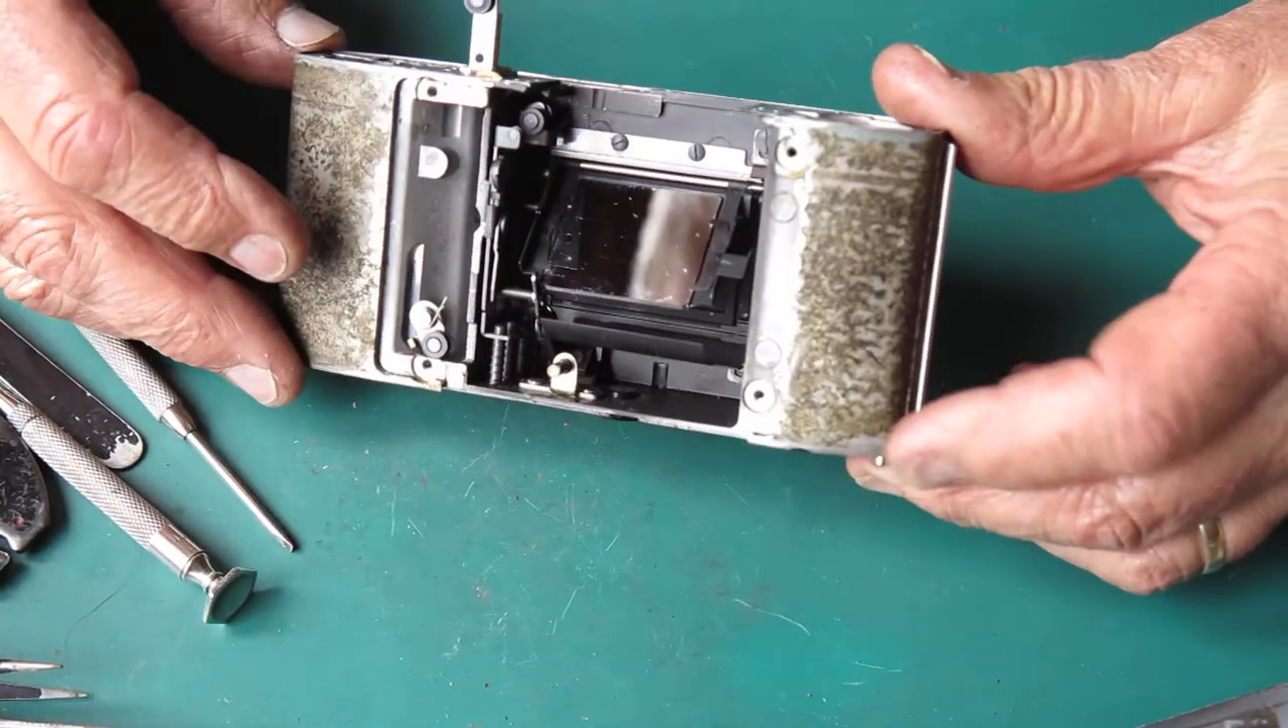Okay okay so I've got this body pretty much as stripped down as much as I want.